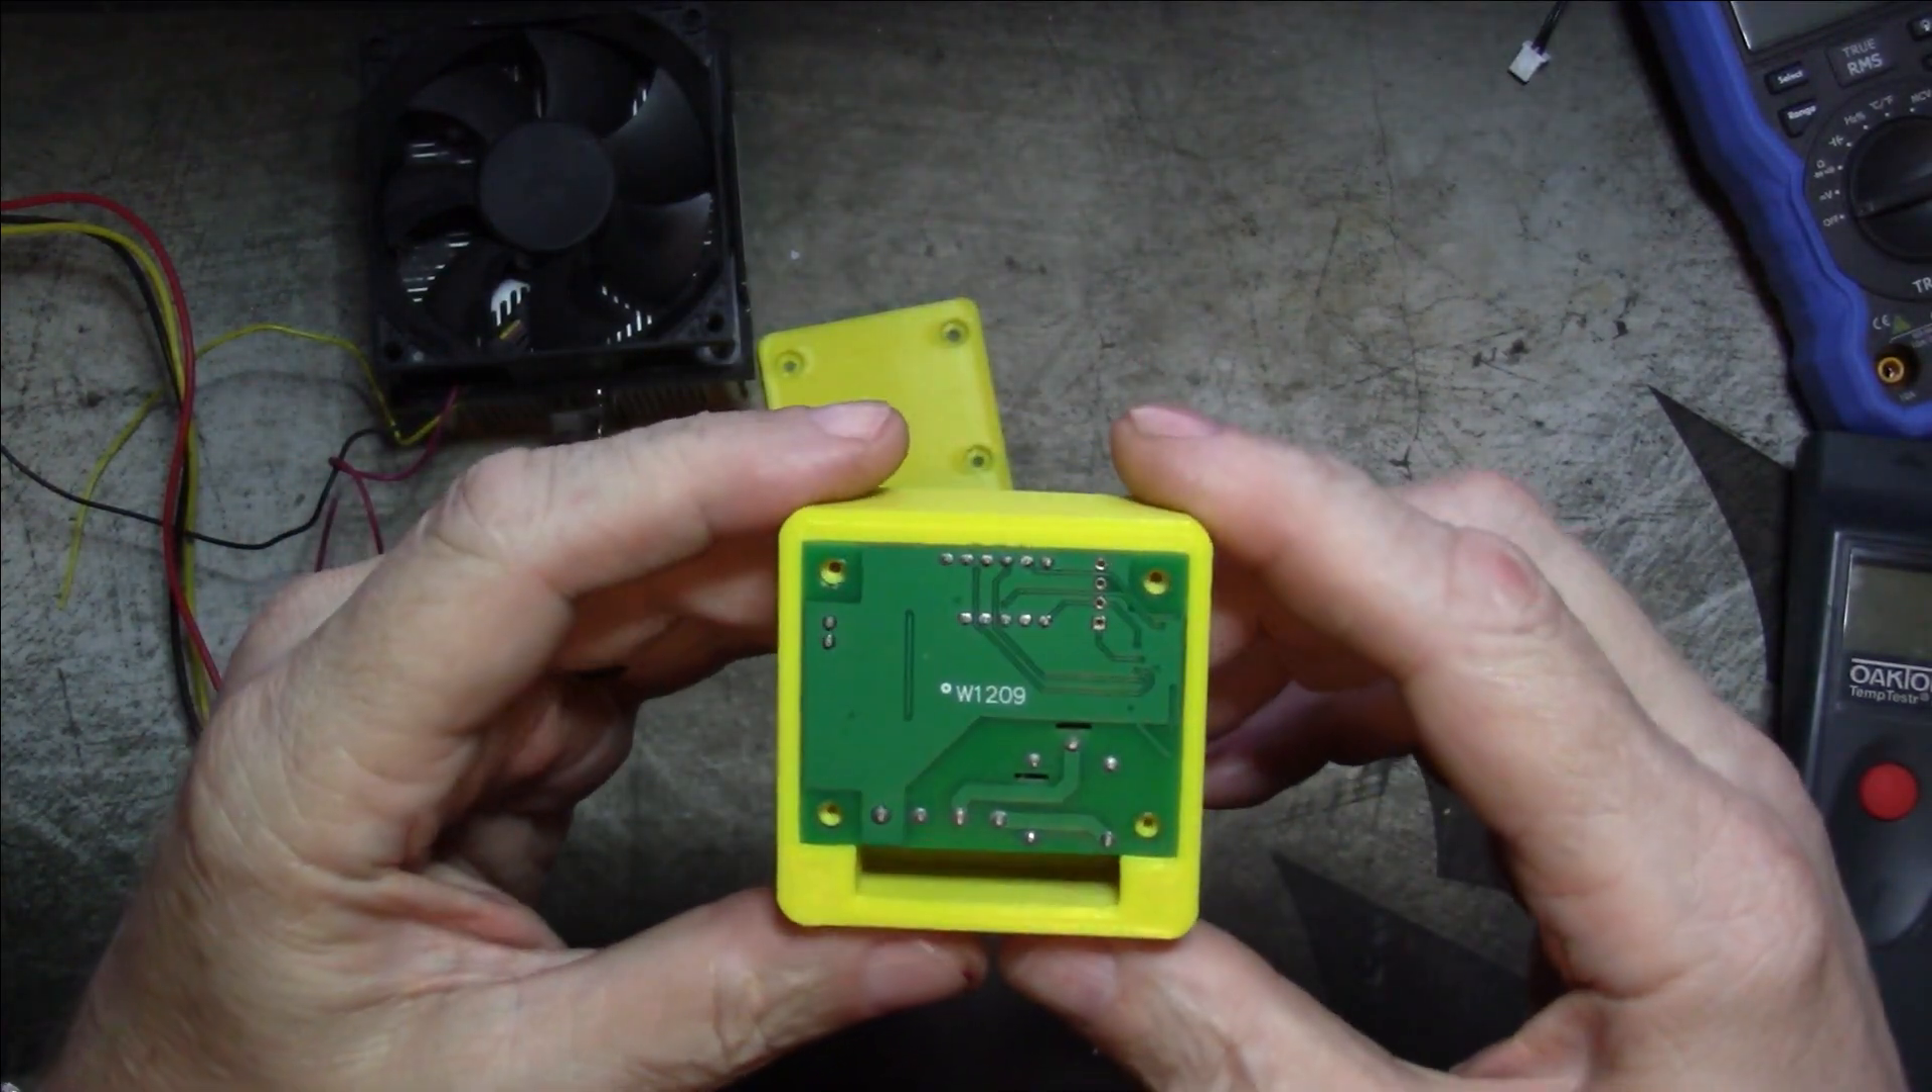It's a beautiful fit. Holes line up perfectly.